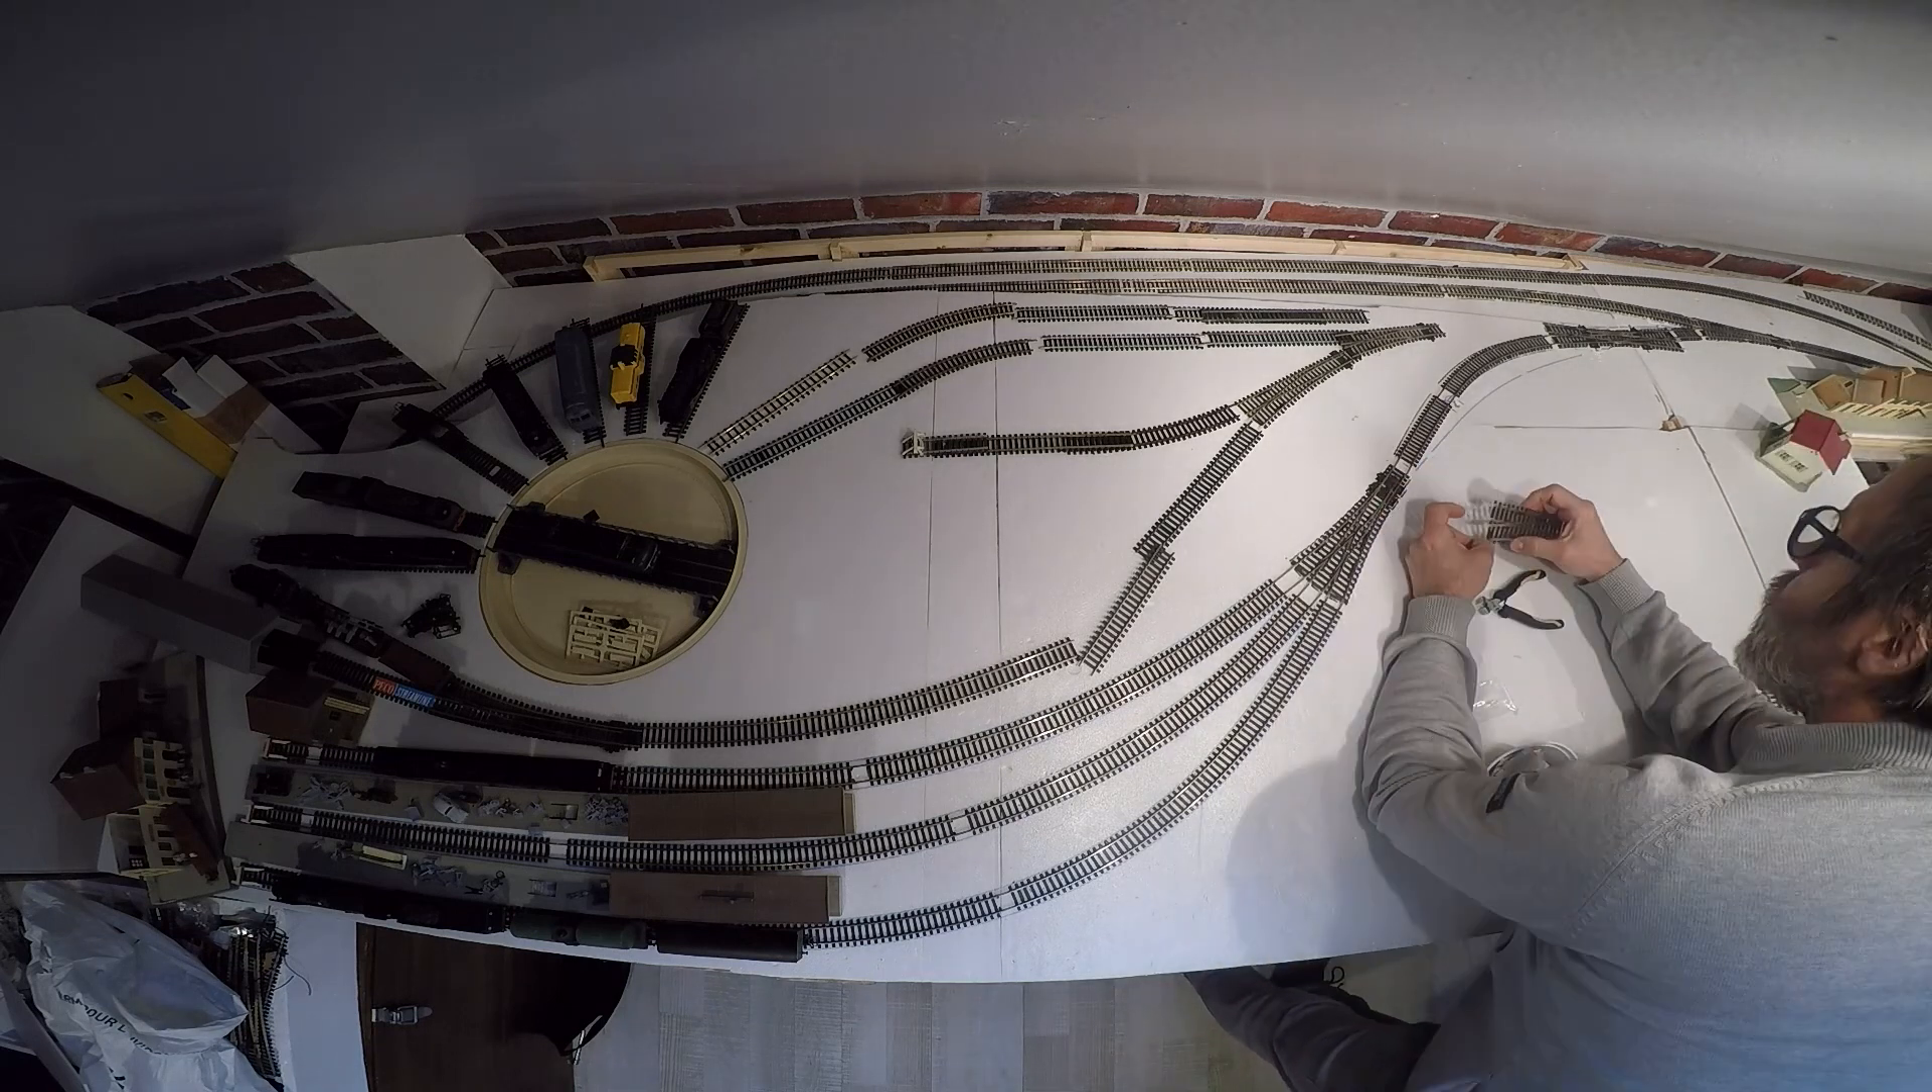Comme vous vous êtes en train de le voir j'ai mis en place les aiguillages les voies tout ça.